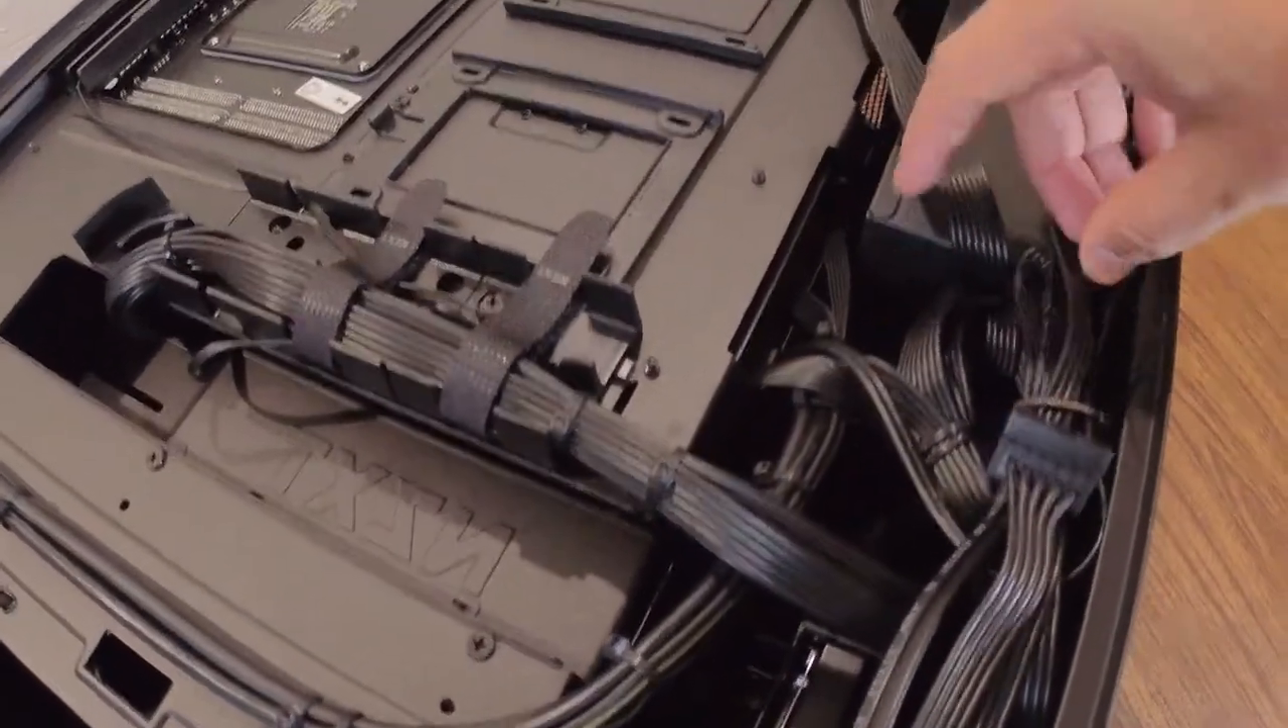I have got the zip tie here just tied all those loose cables although it is not just 100 % perfect.